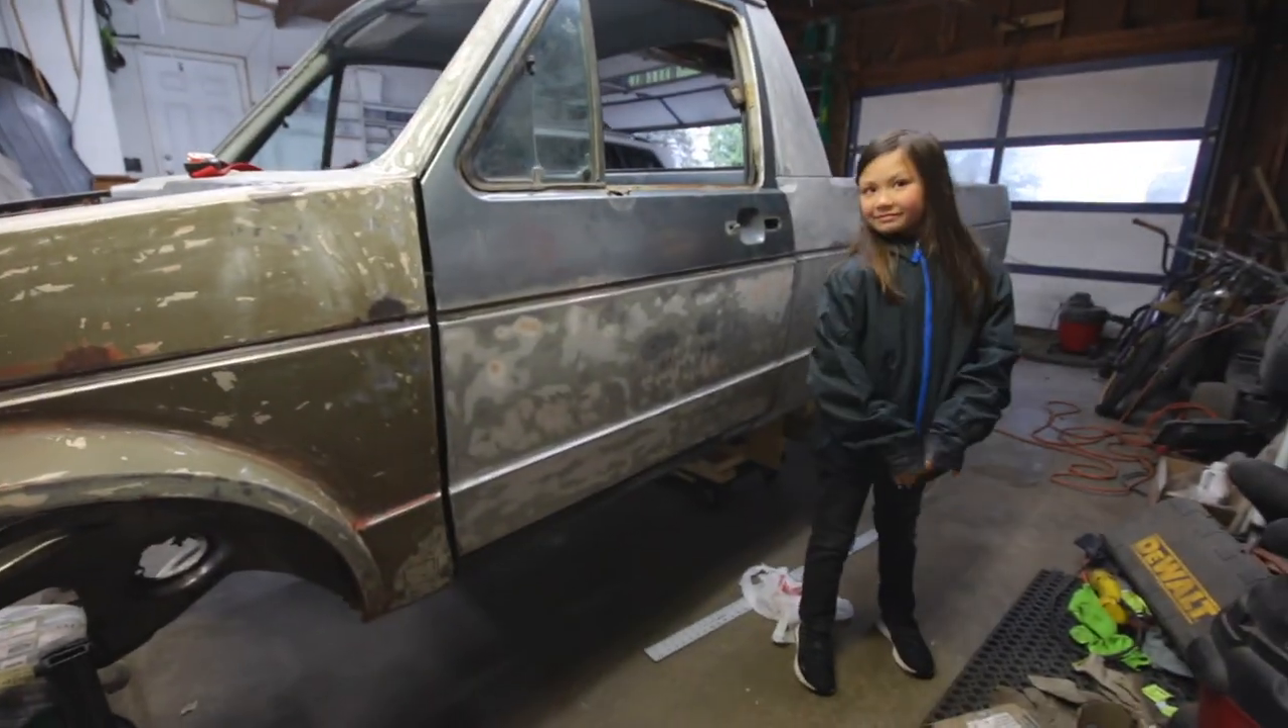And I ended up putting the doors back on so I could get an idea of how things are on the doors.